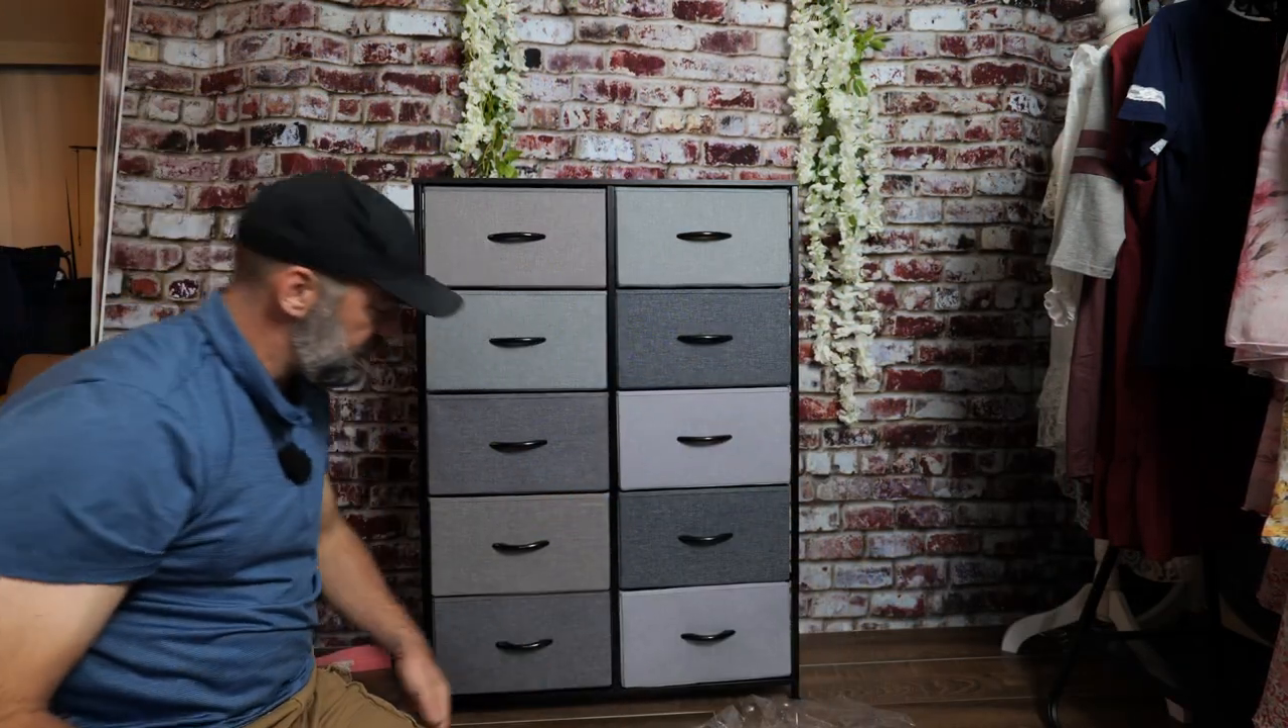And with the final drawer complete you can see it is all done.